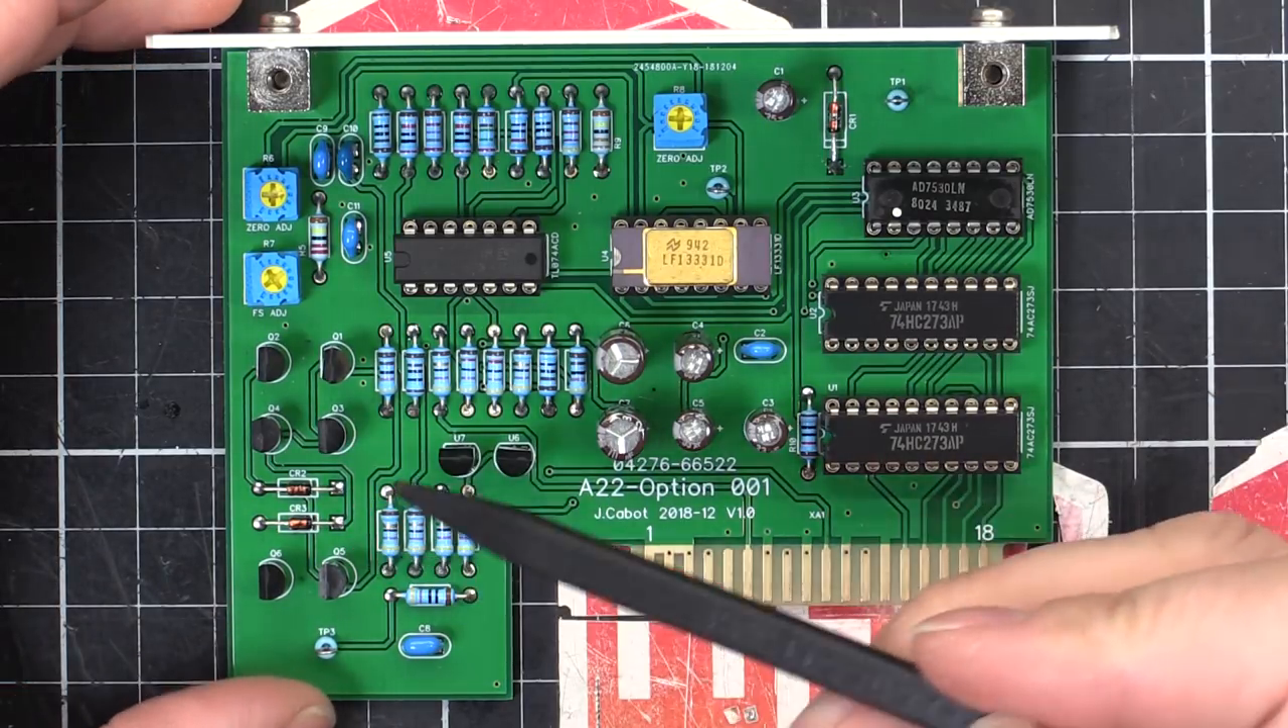So here's a close up of the circuit board. The option board. I've removed it from the machine.